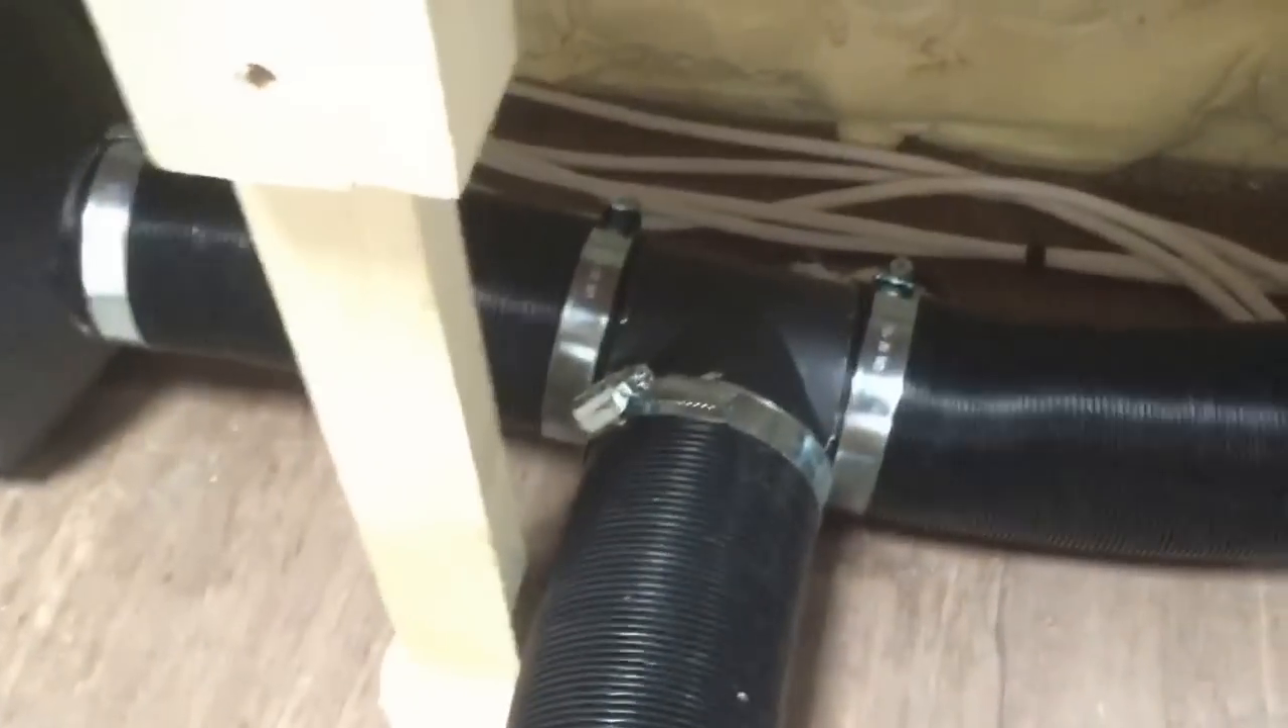On the back, it's as simple as we've just got a jubilee clip, this pipework ducting just fits over the centre piece and holds it in place.